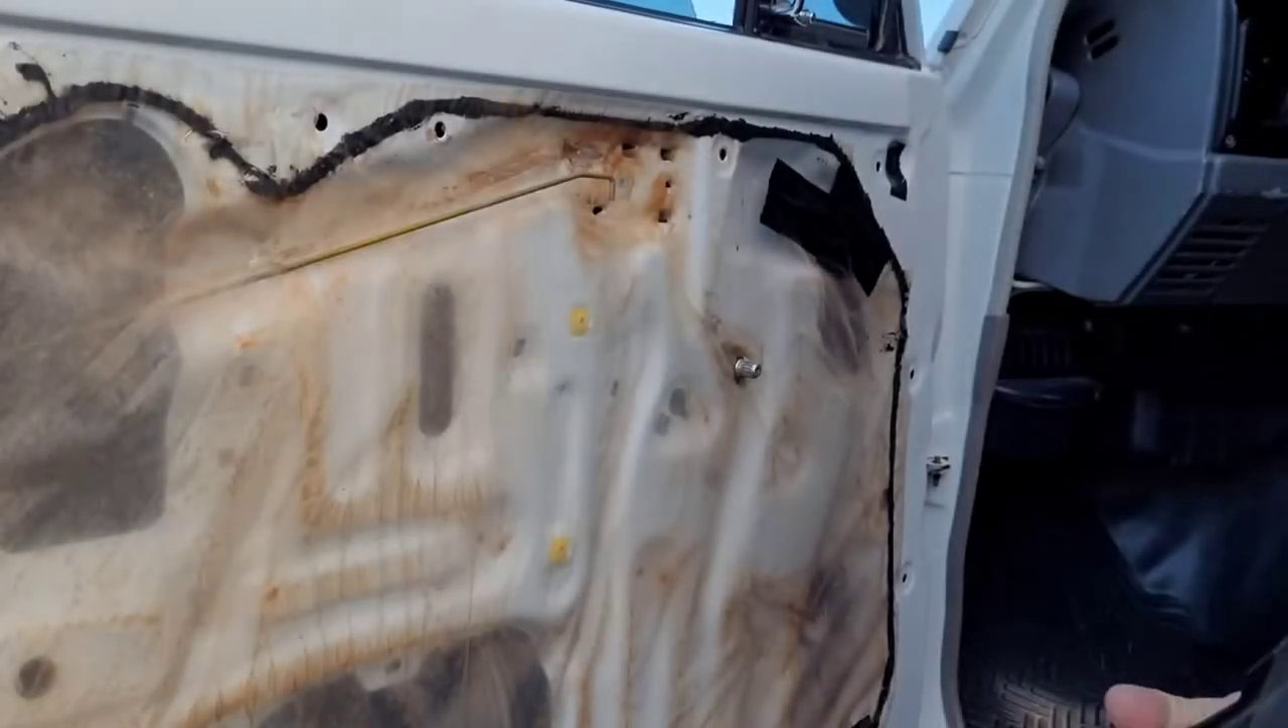All right, door card is off.